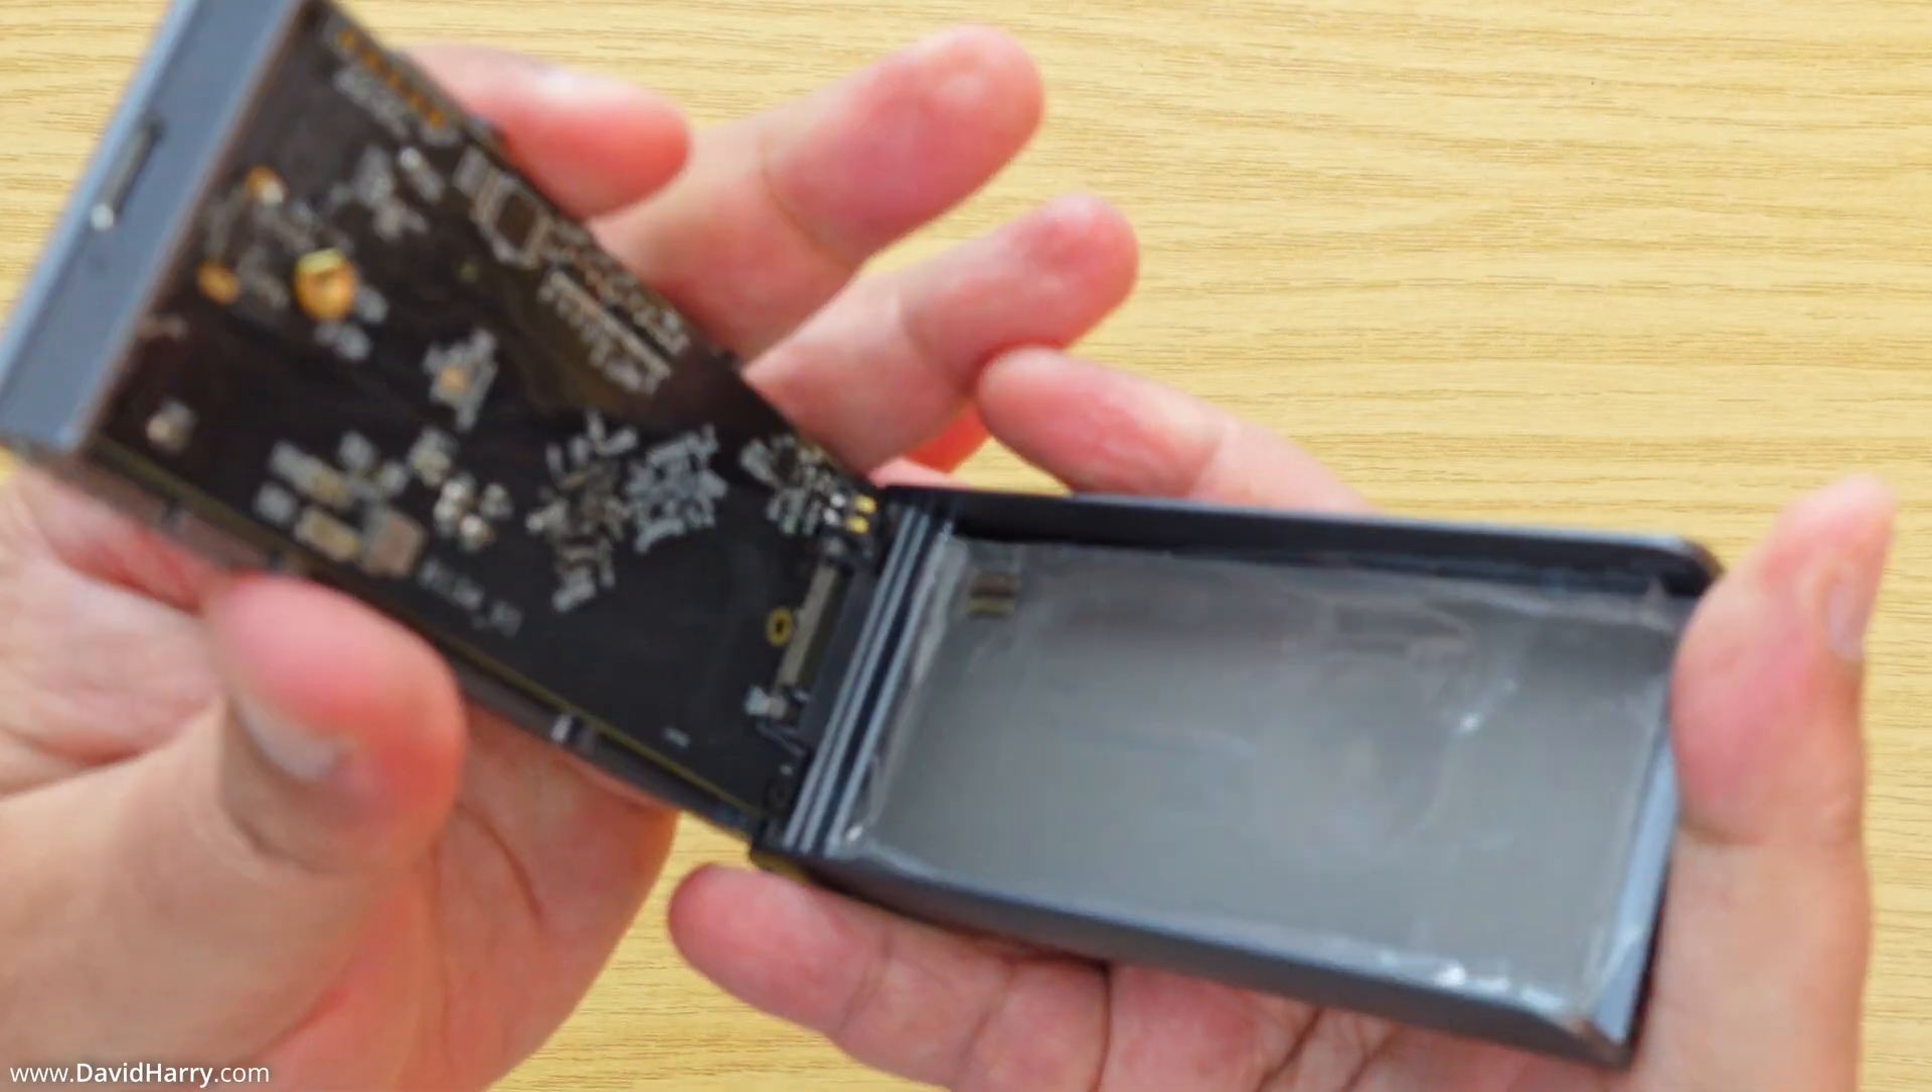Then we'll just use our thumb here and then we'll just pry it open so just push up a little bit and there we go there is the enclosure opened.